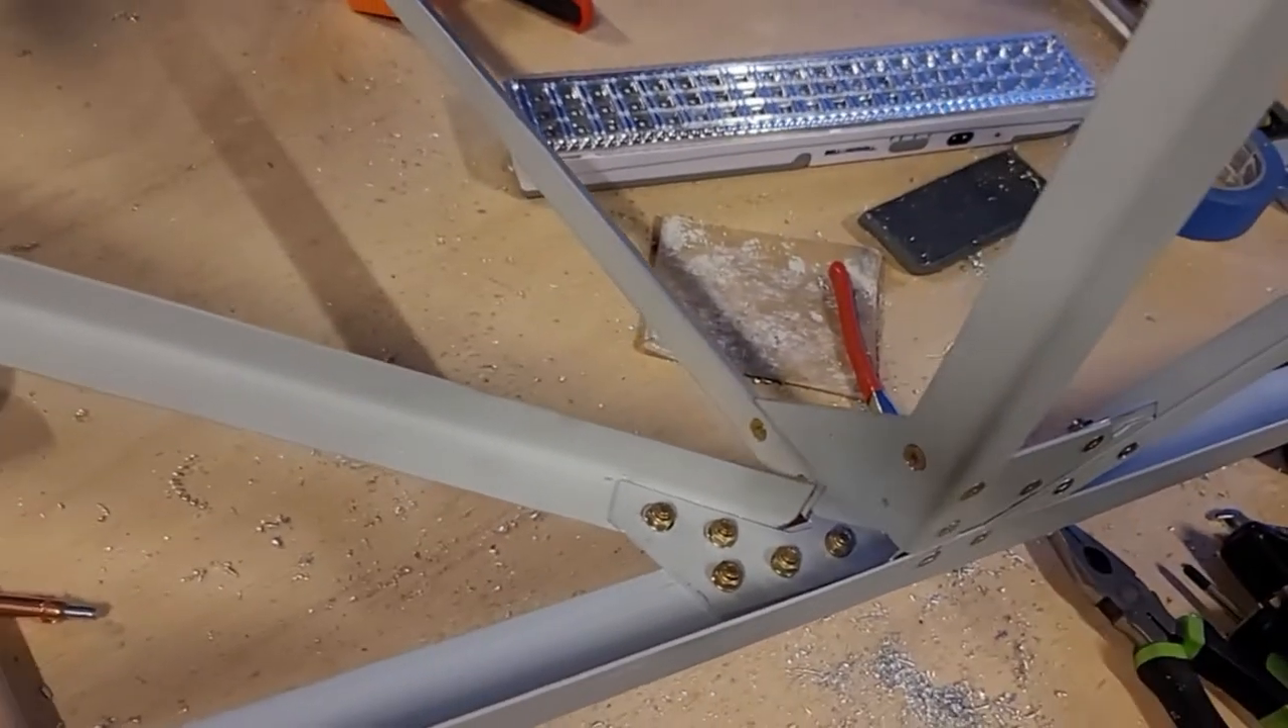Uh all the bolting is done man there's a lot of bolts on these uh on this section.